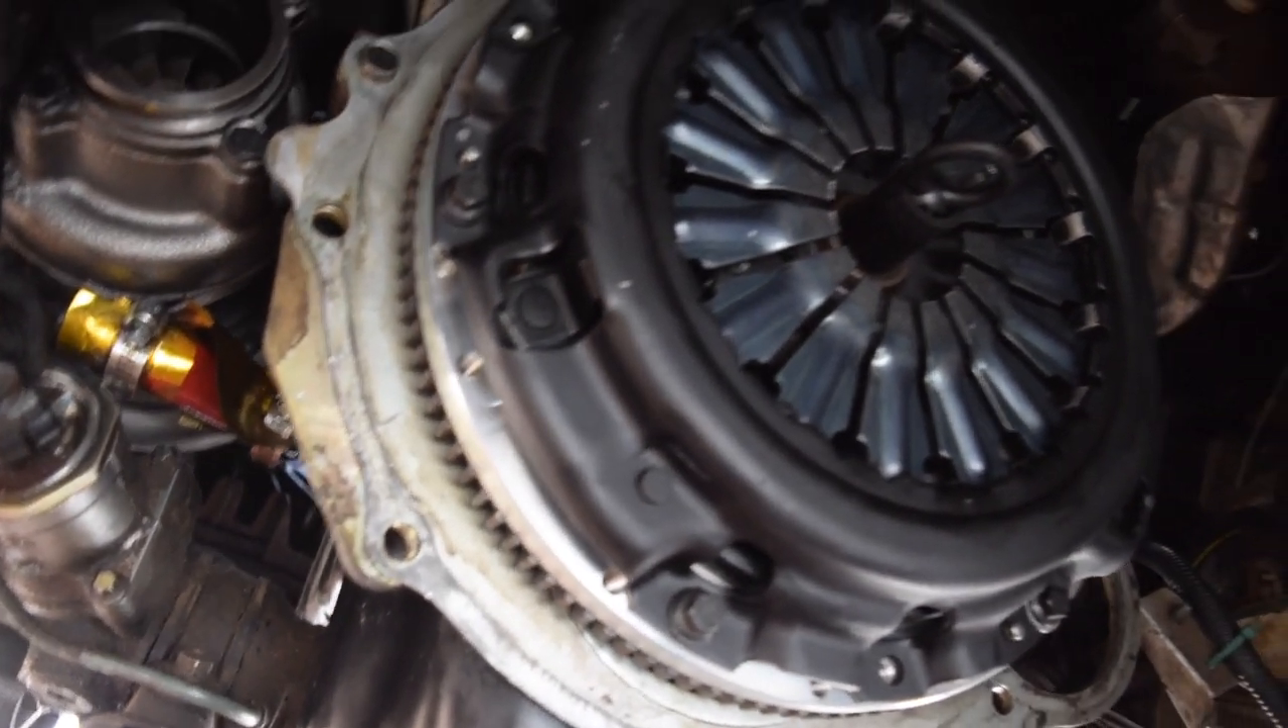All right, guys, we have our brand new clutch in now.